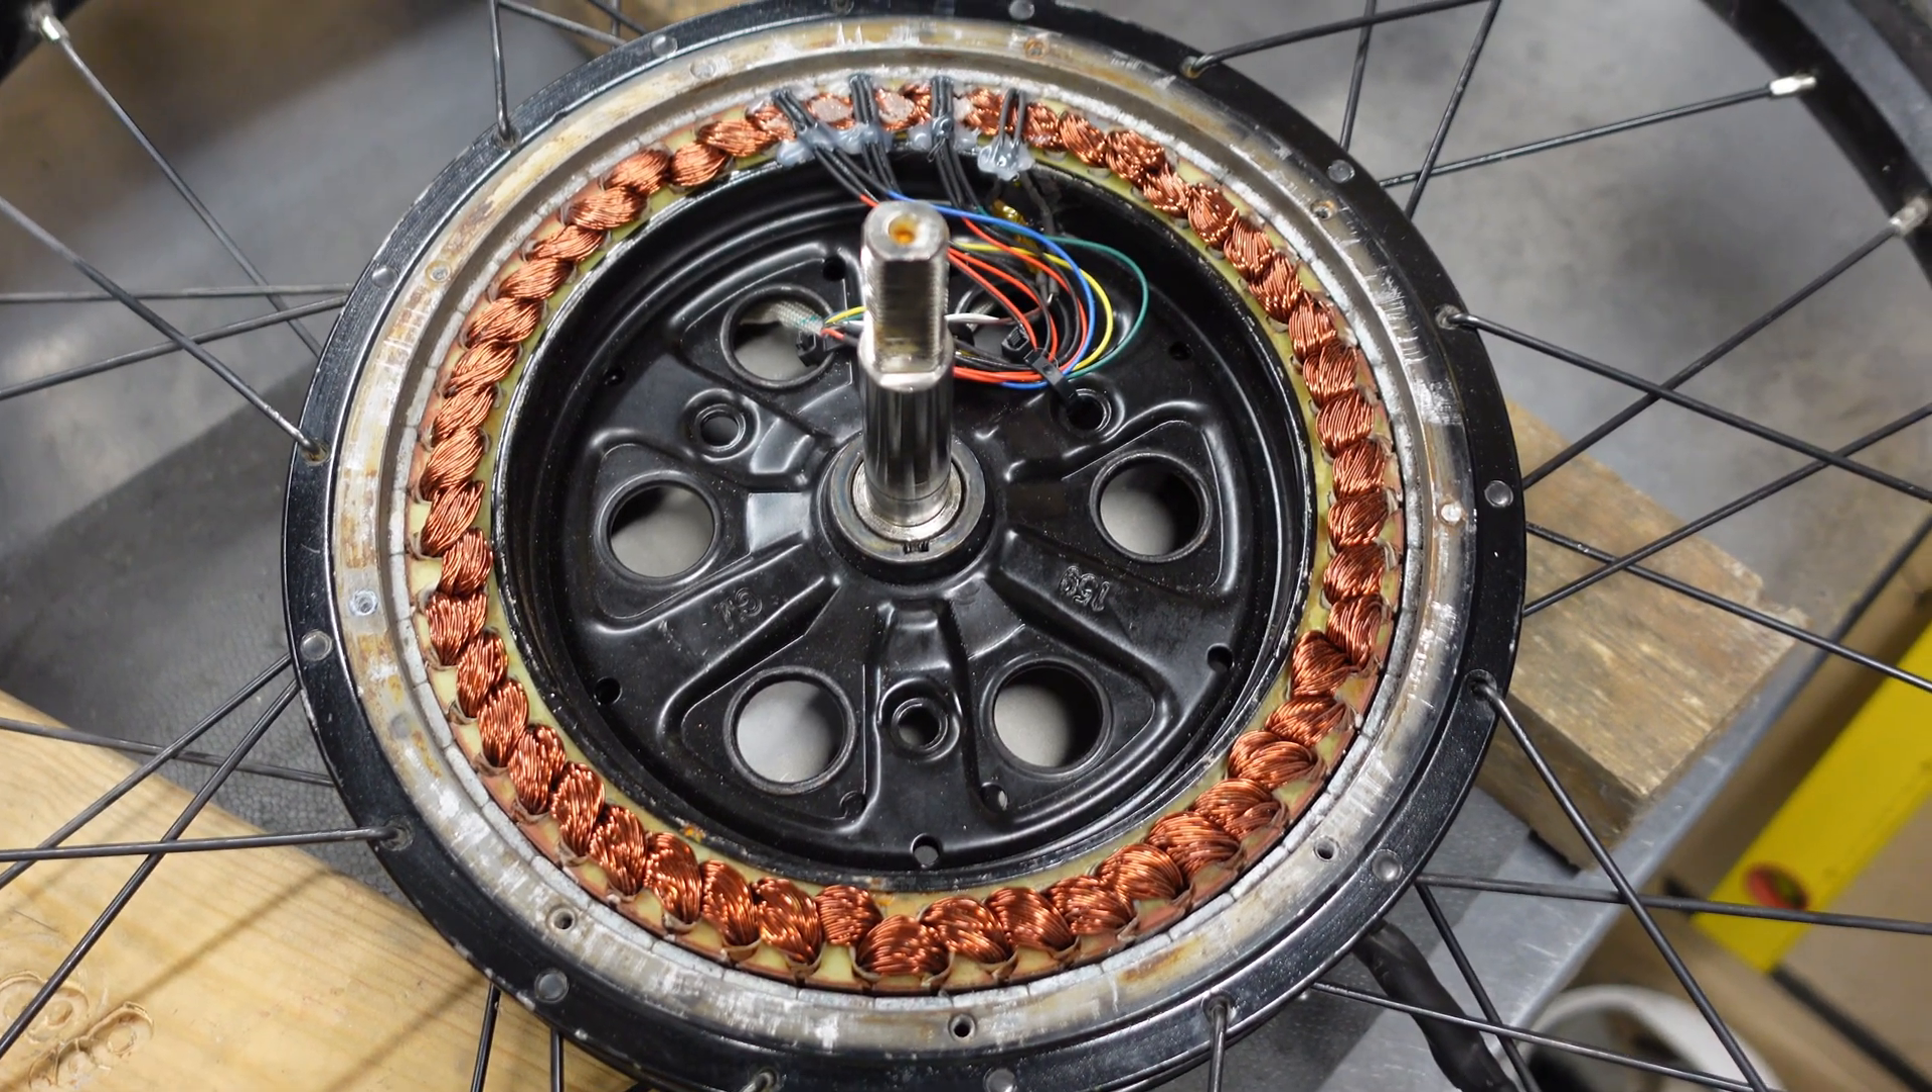Here you can see motor core in place.